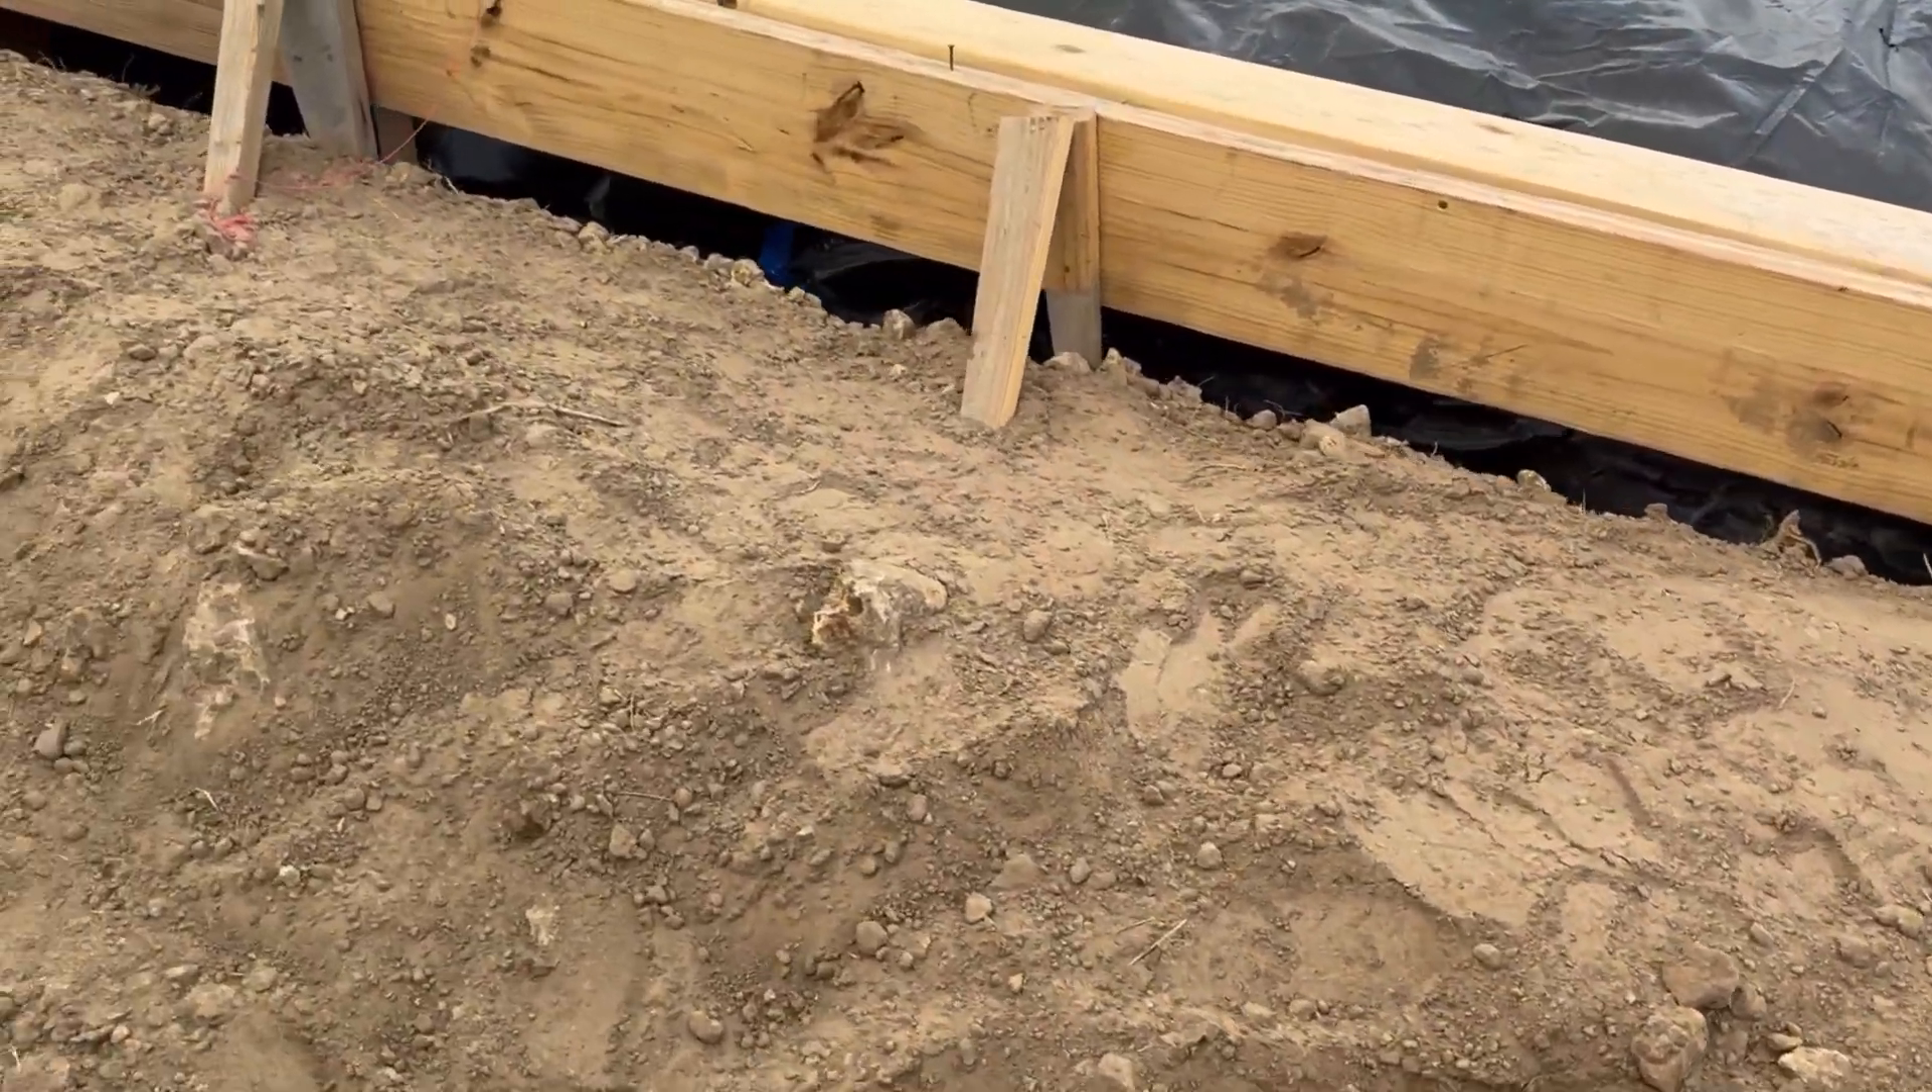But I don't like the fact that we didn't backfill up against these forms or extend the forms down a little bit further. So we've got these big gaps down here.